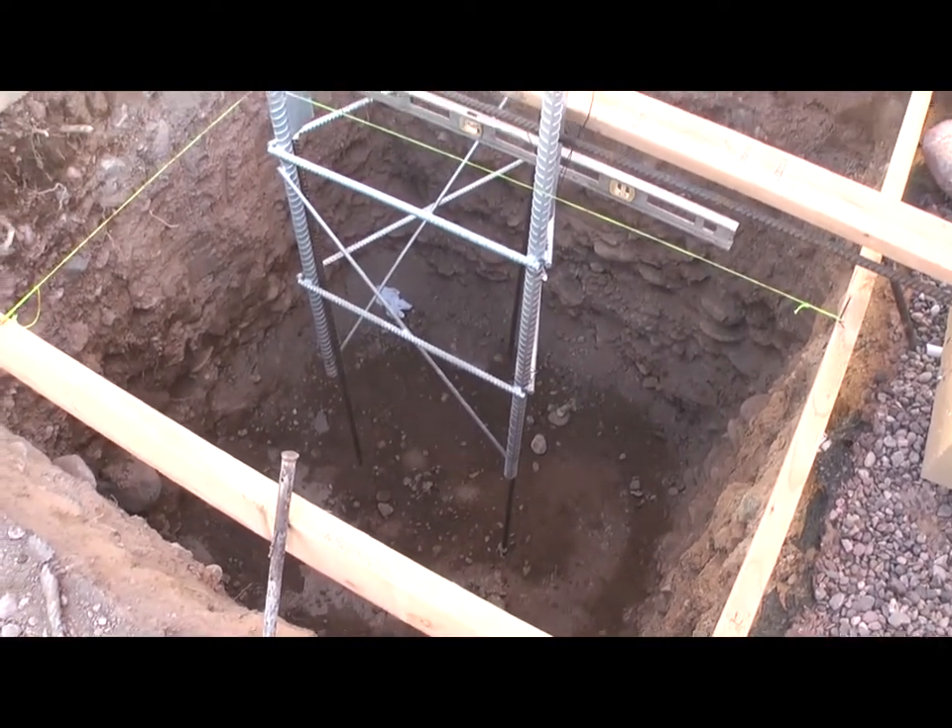And there's the hole with the cage installed and the rebar there, ready for an inspection.